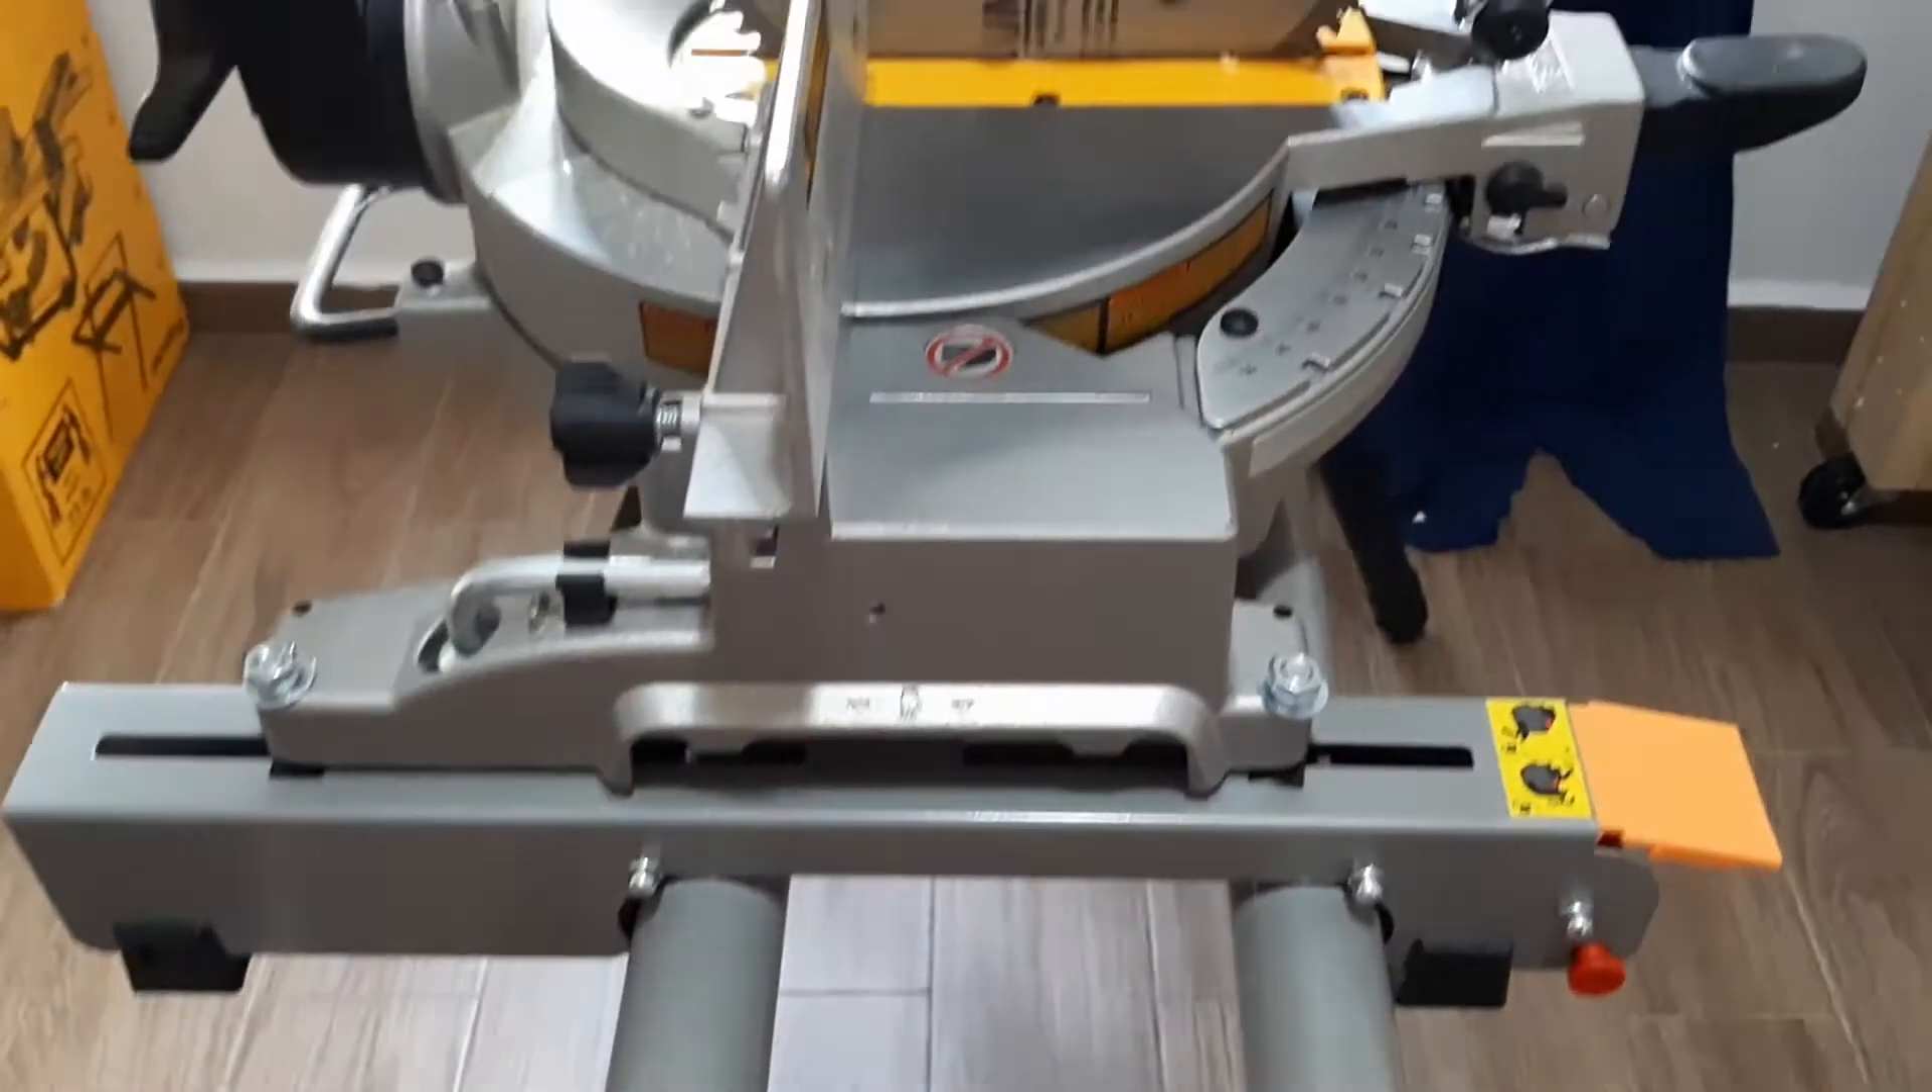Así es como queda ya la sierra instalada en su base.